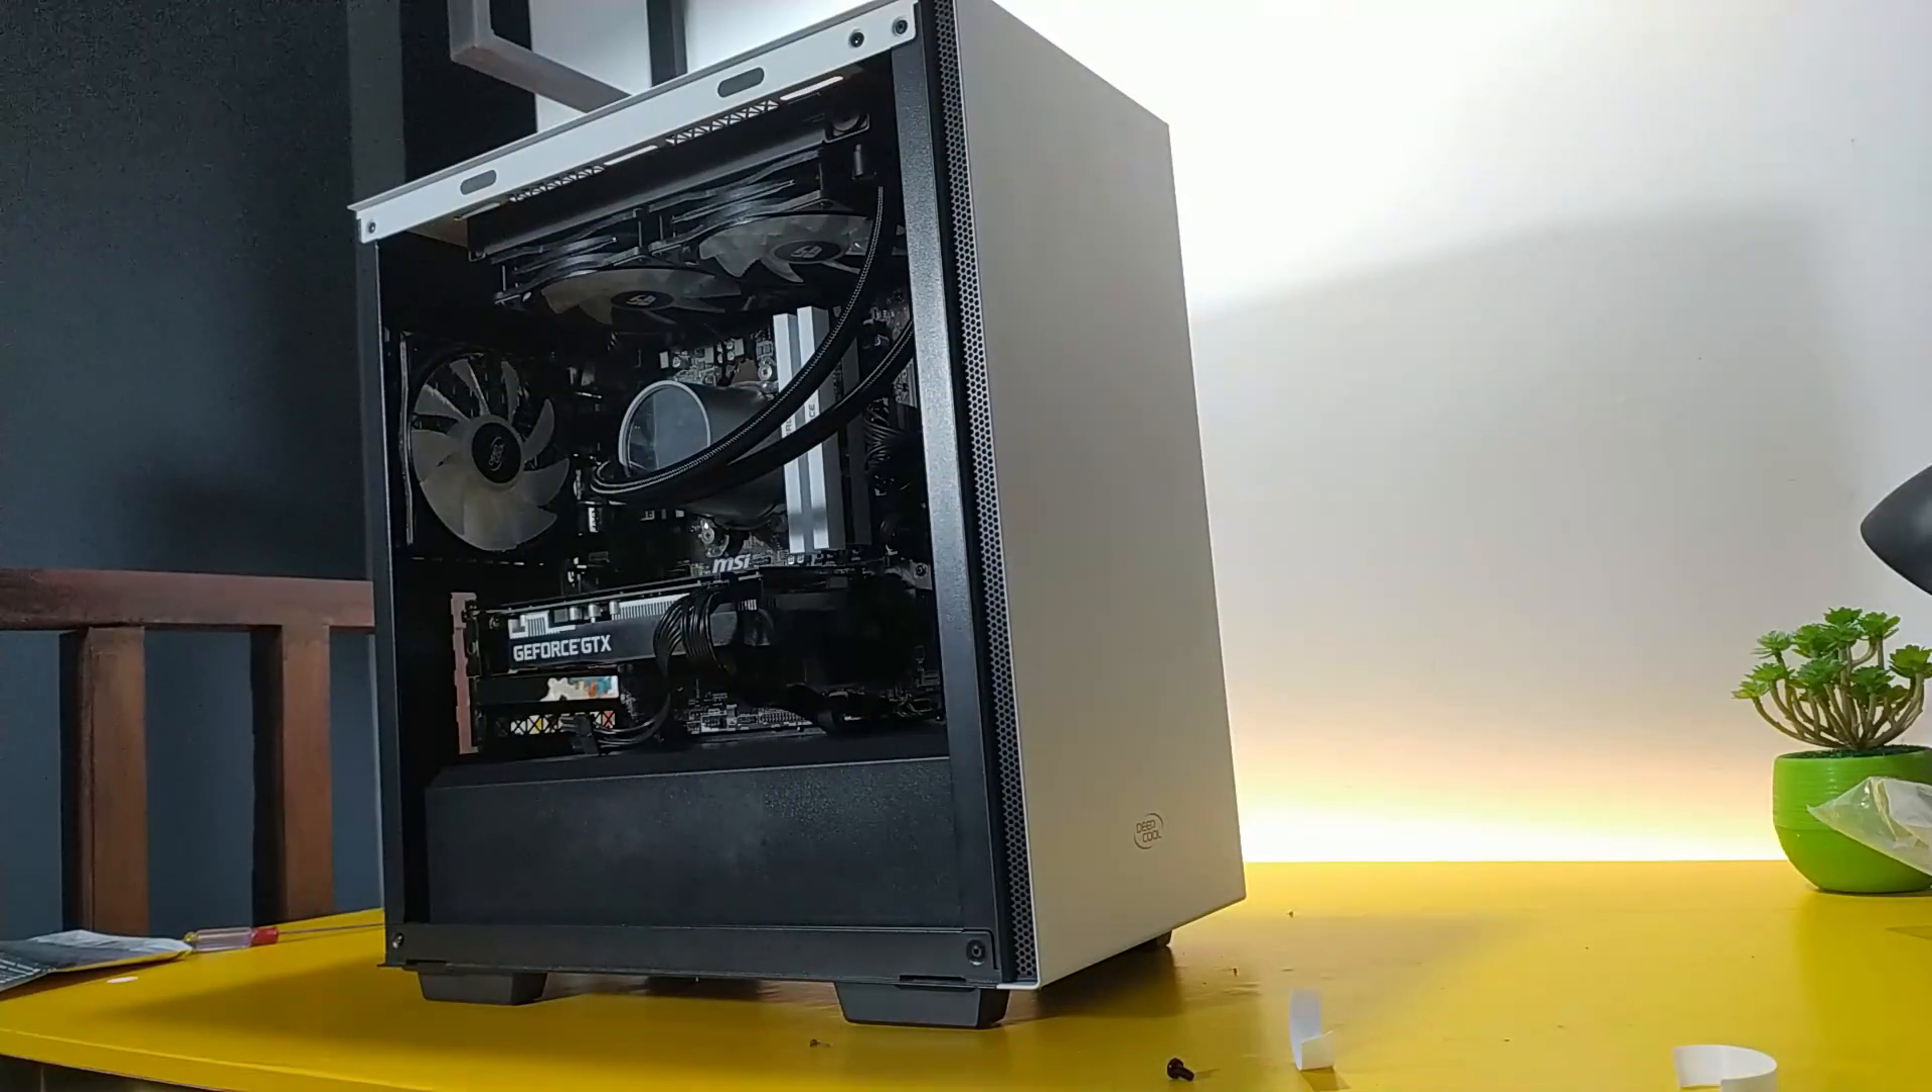Proses pemasangan liquid cooler sudah terpasang dan bisa kita nyalain.